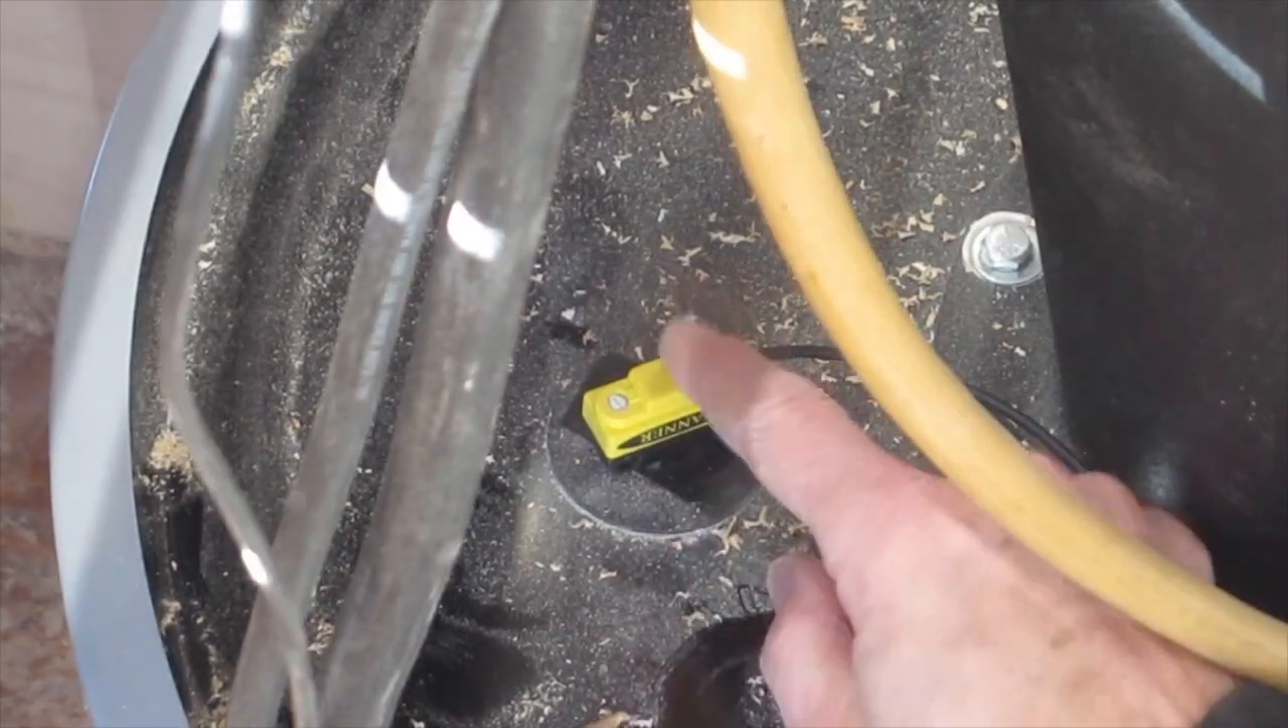And the banner level sensor is inserted into the lid.